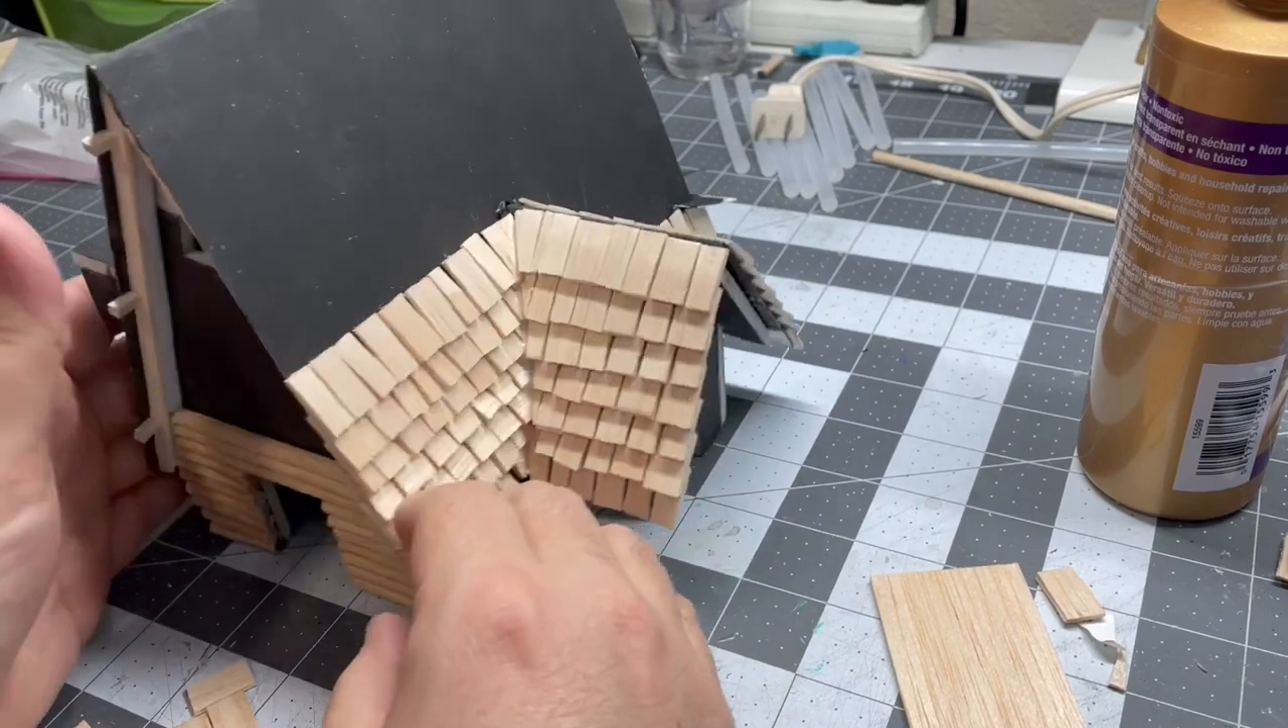Alright, so here's just a quick update of where I'm at. You can see I've got some shingles going here.